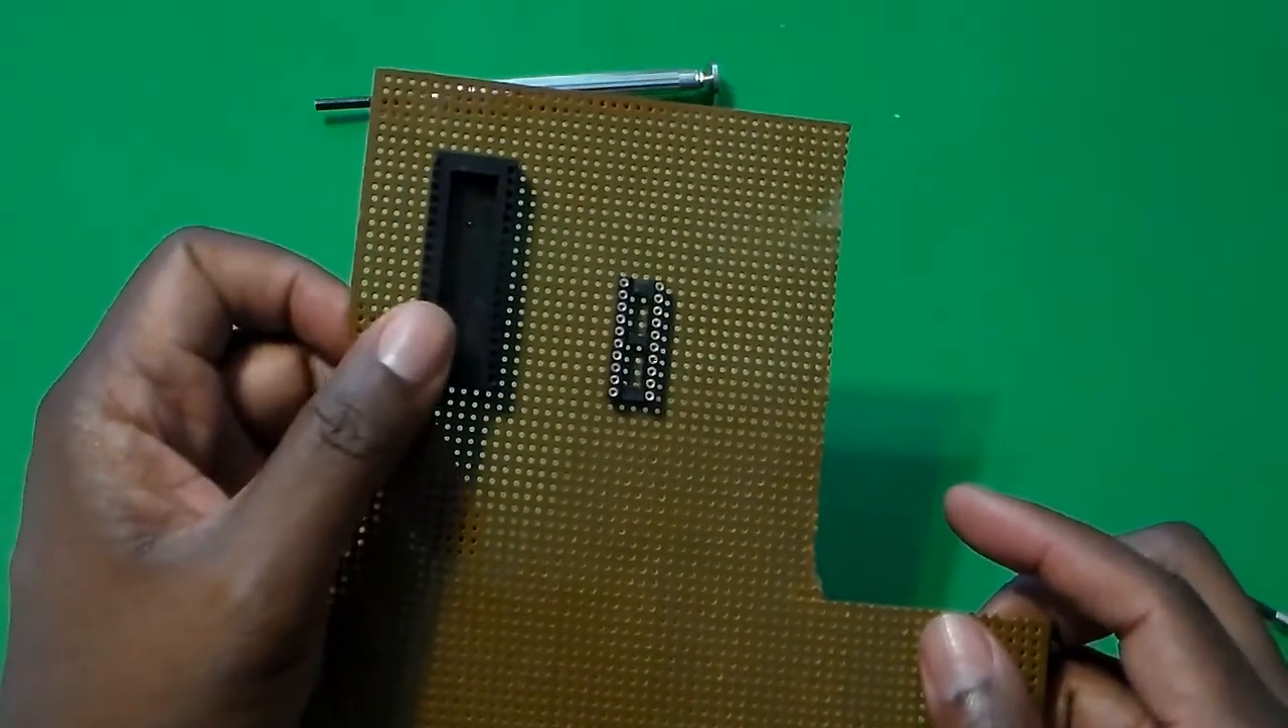All right, so I got both of my wire wrap sockets in.